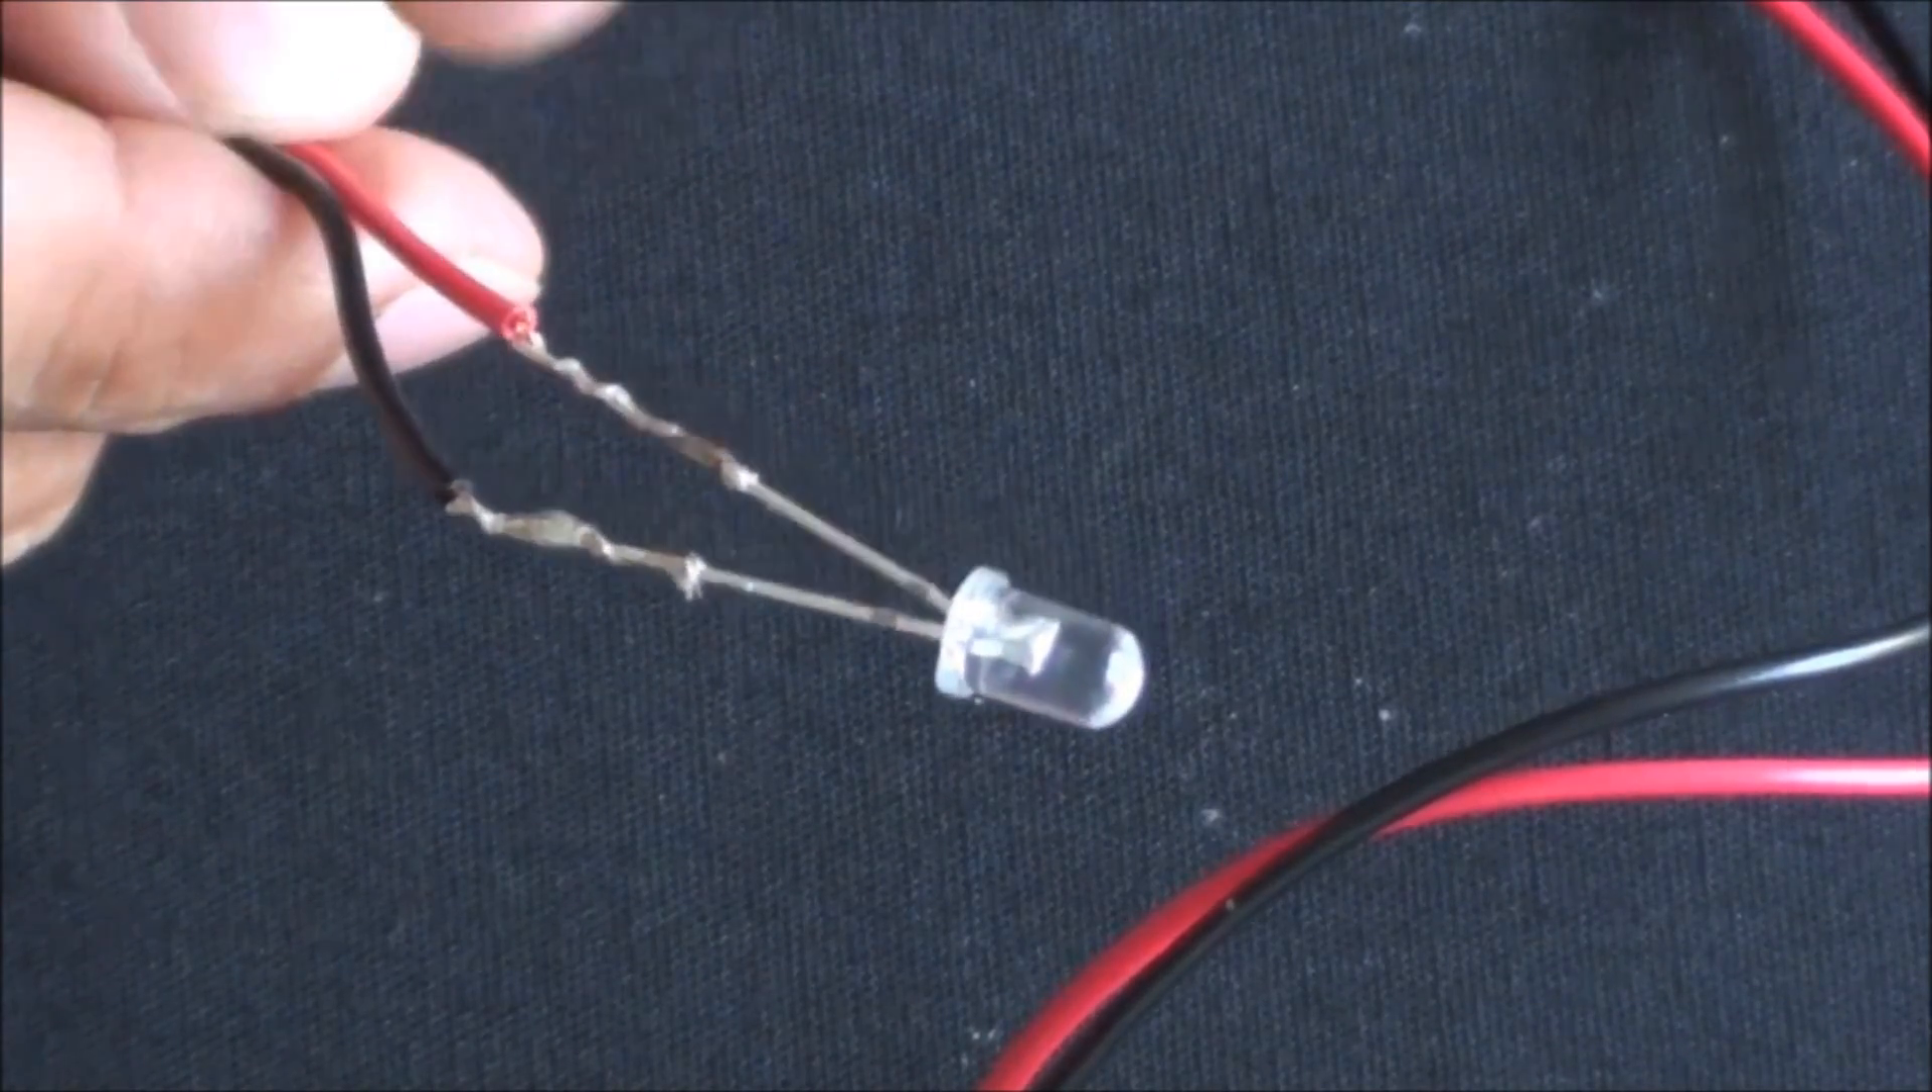As you can see, we have one LED that is mounted to extension wires that then go into the place that the LED pins would have been on the PCB board.